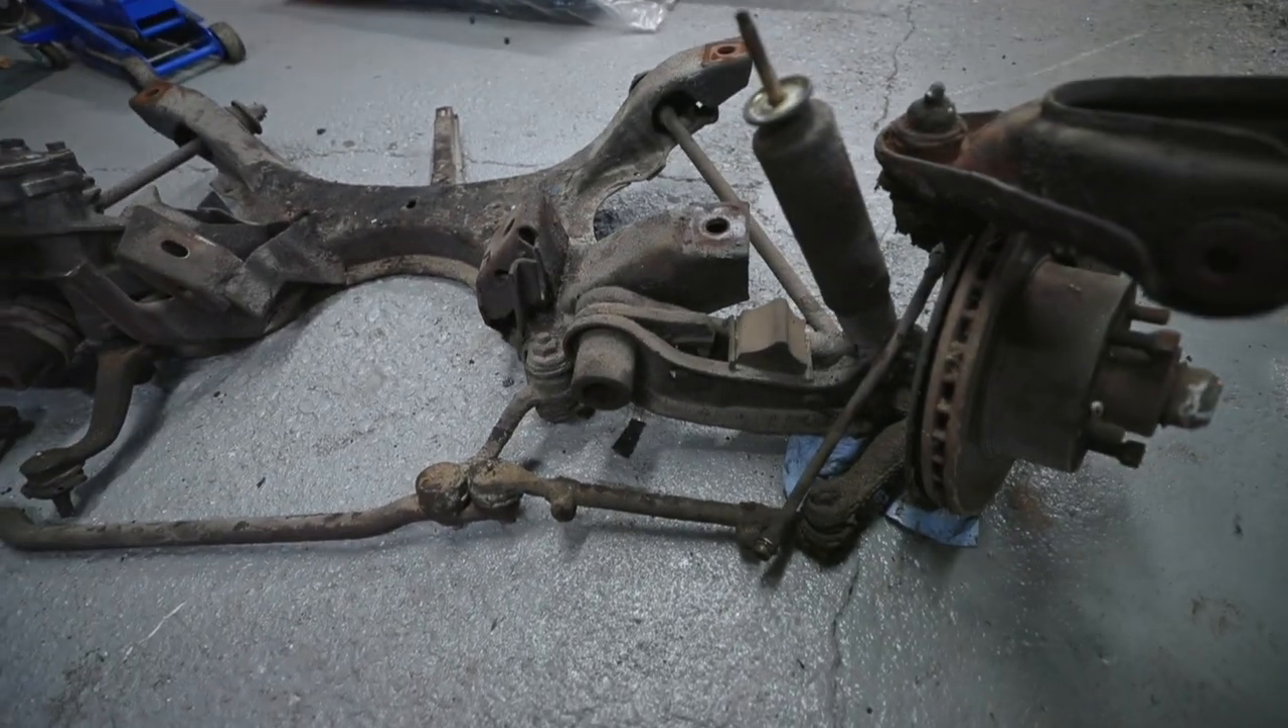So, yeah, there we have it. K-frame is out.